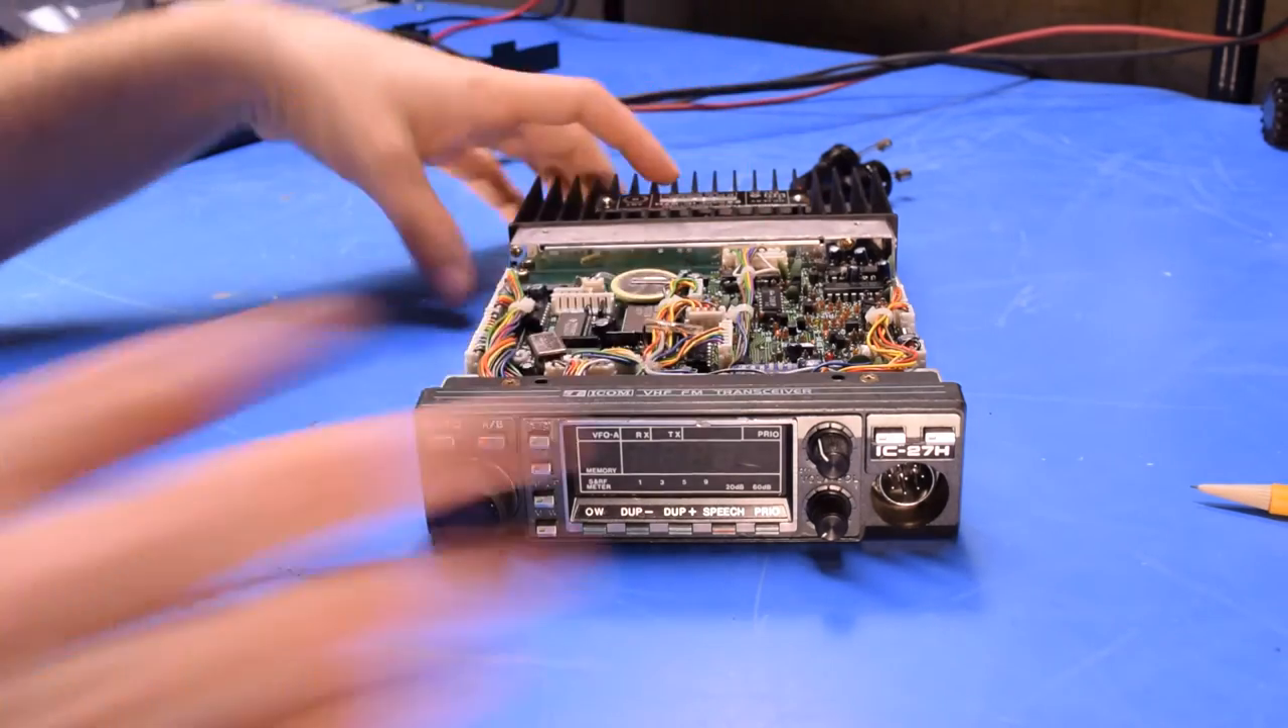As you can see, I've got the top and bottom covers off of the radio. There were just four screws on each cover holding it on.